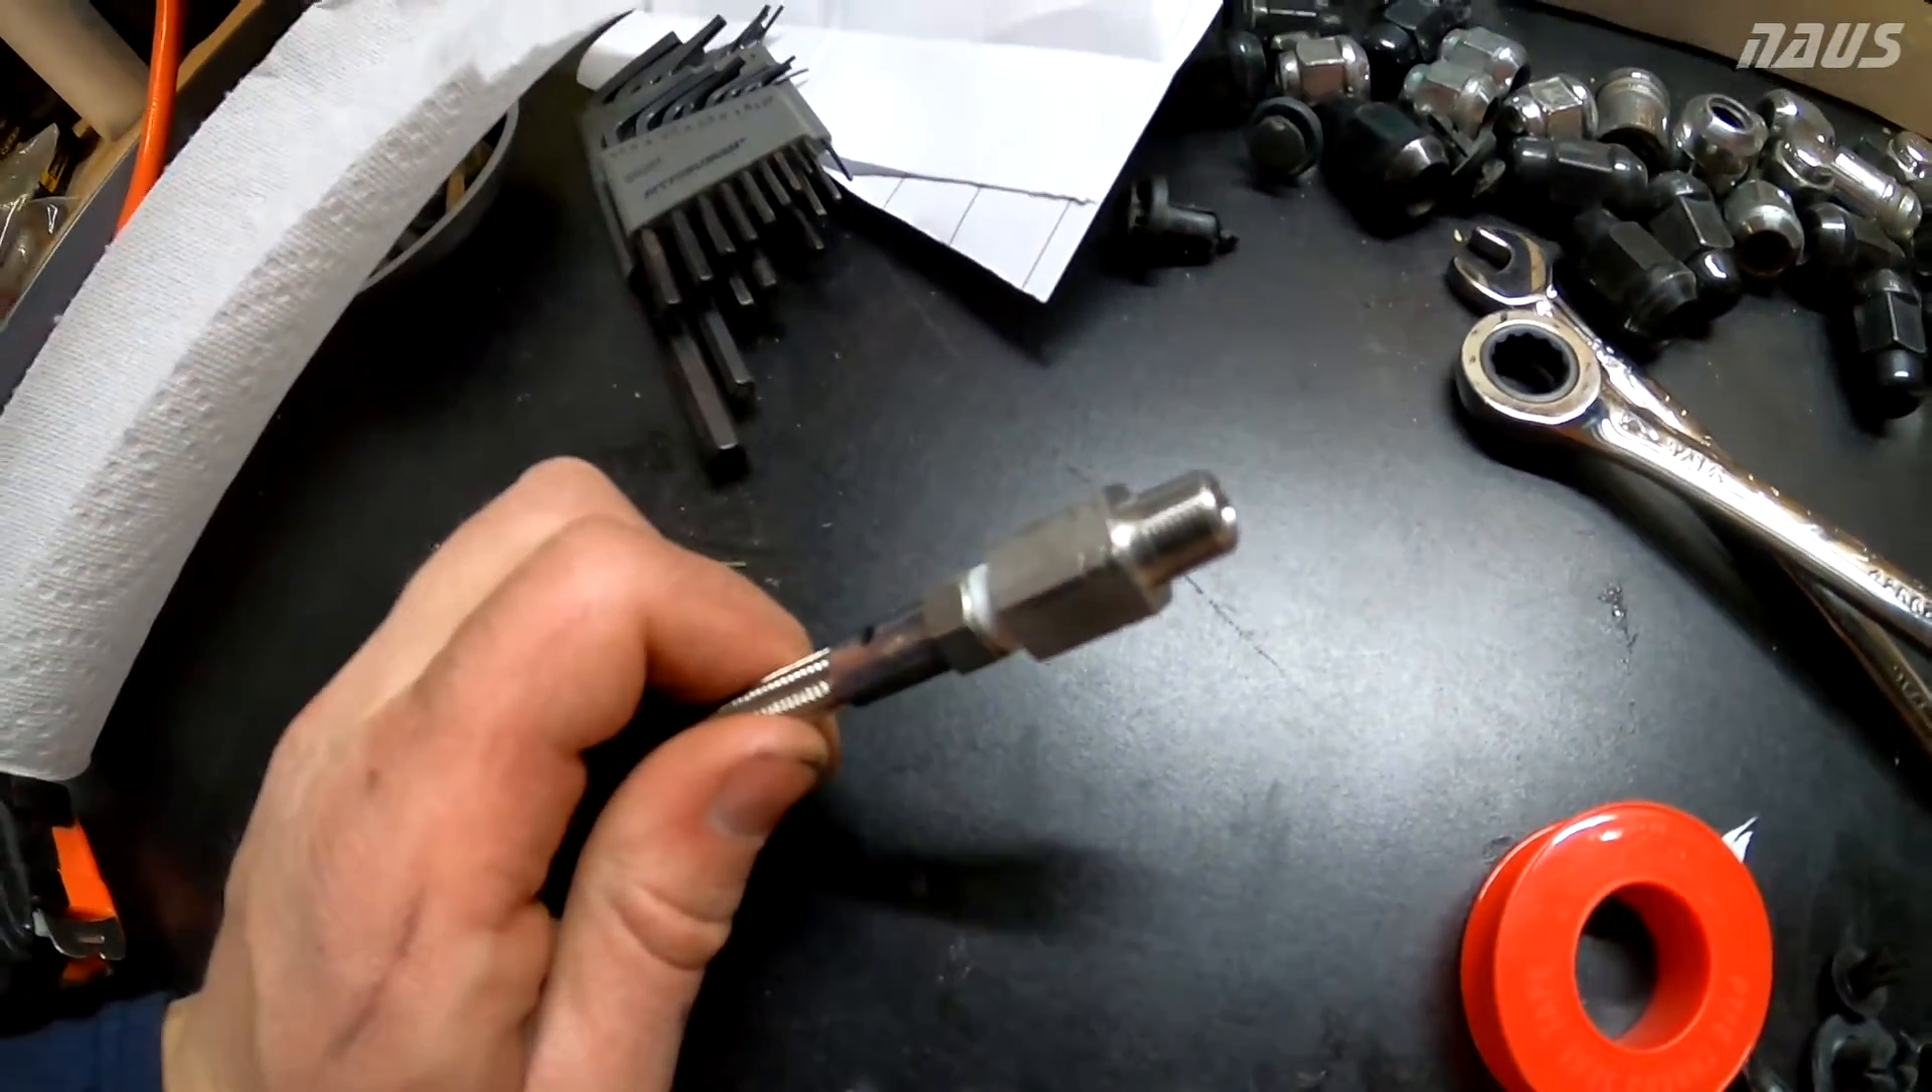Alright, so I got my fitting threaded into the end of the hose, and that's going to go to the engine.